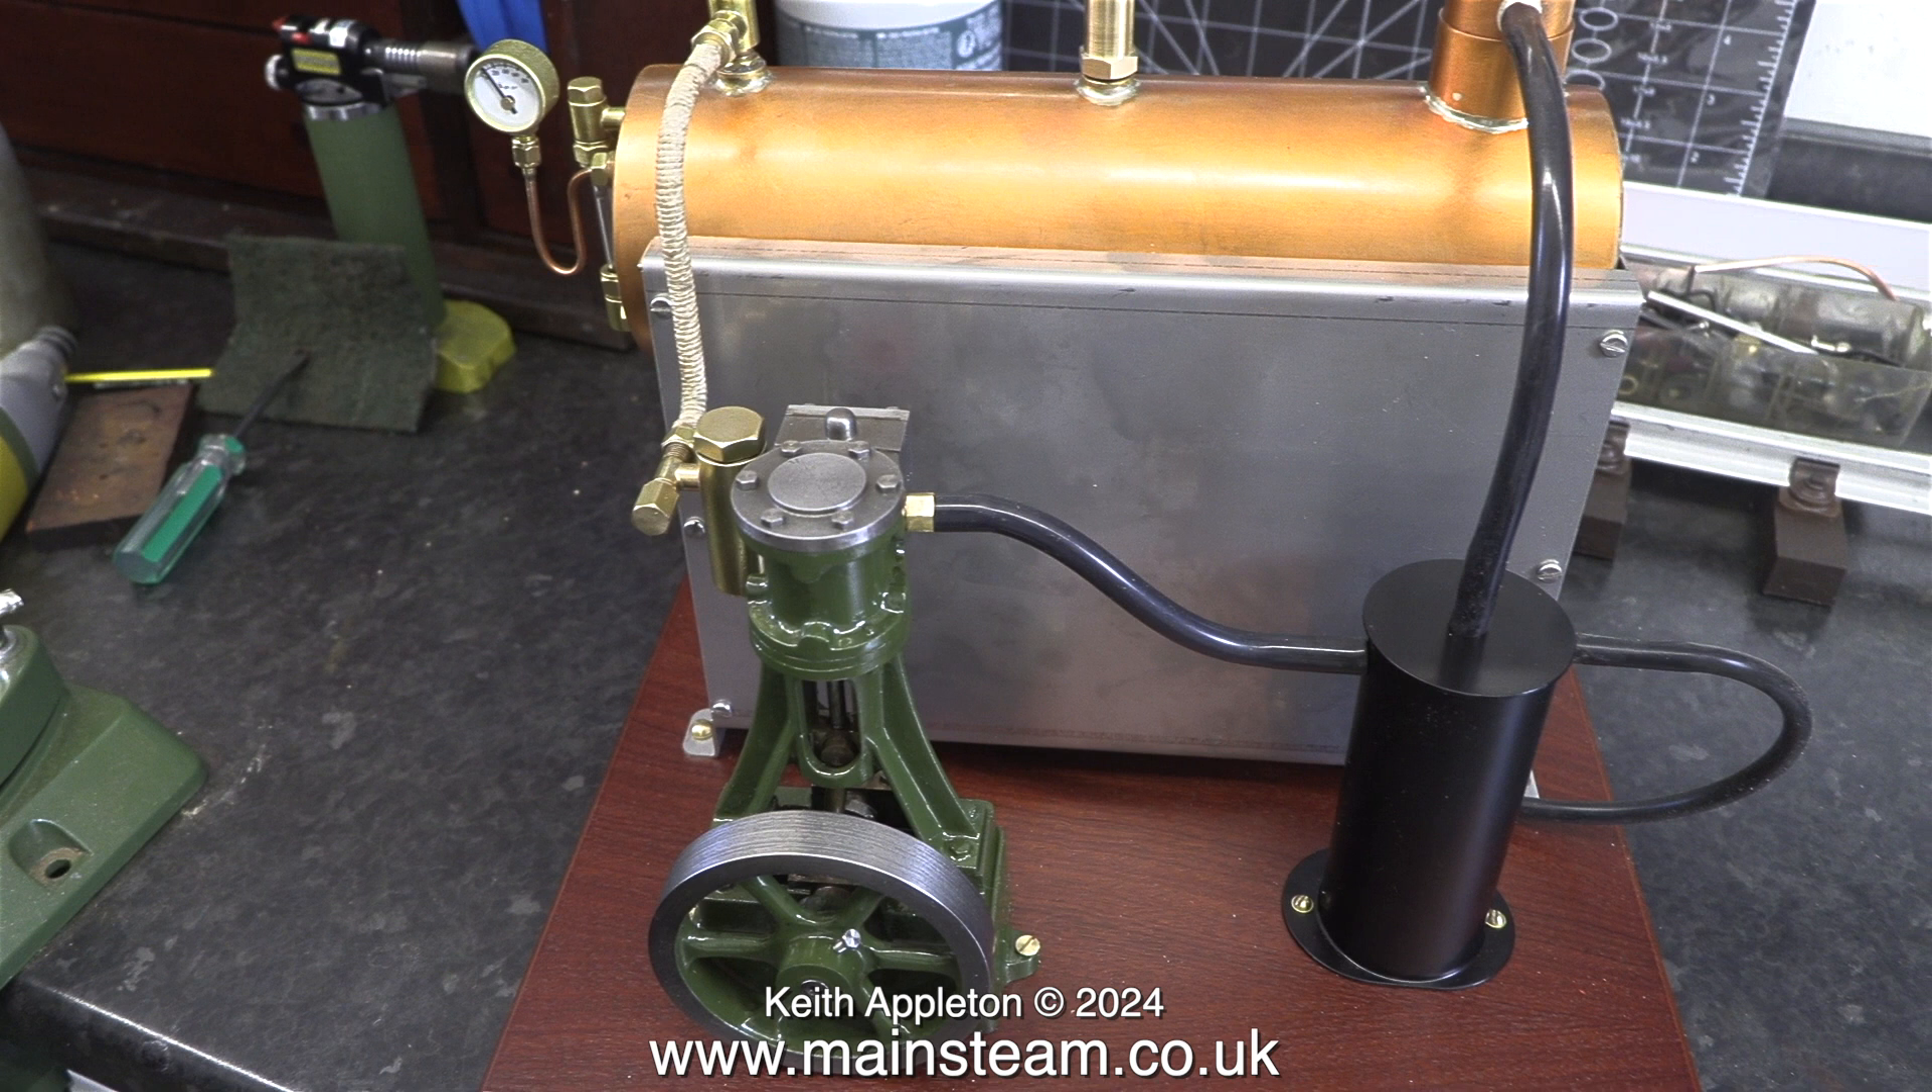This clip shows the finished layout with the exhaust piping fitted.